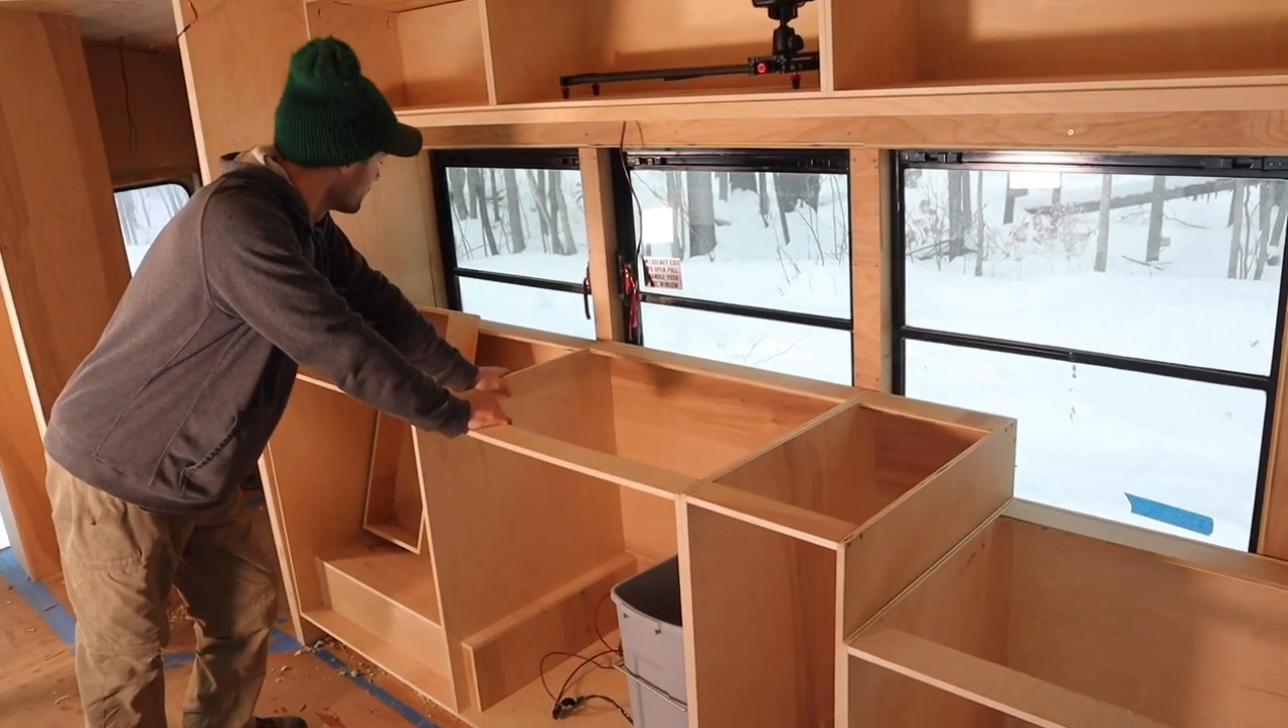I mean, really at this point, we got our casings in, got all of our cabinets in. So now it's just a matter of getting them all screwed together.